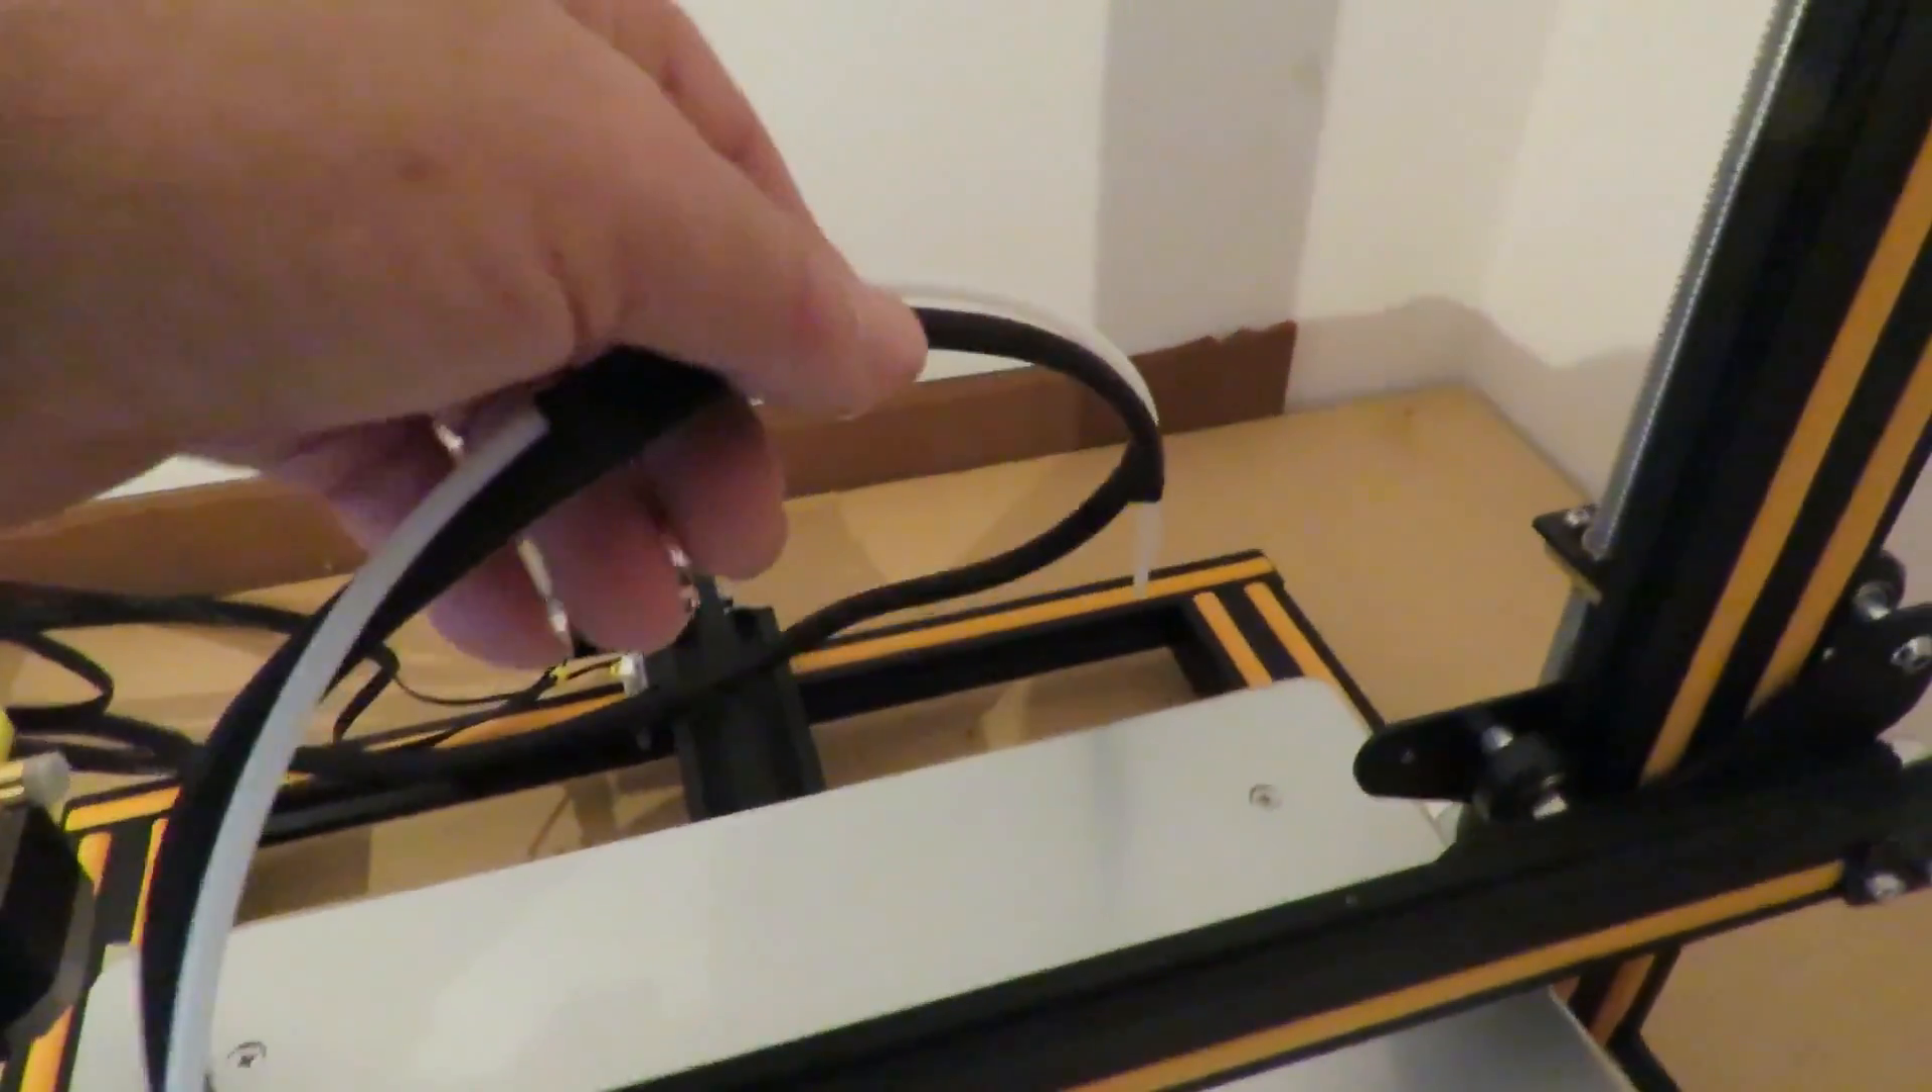Now I haven't connected up the Bowden tube yet which I will in a few seconds.